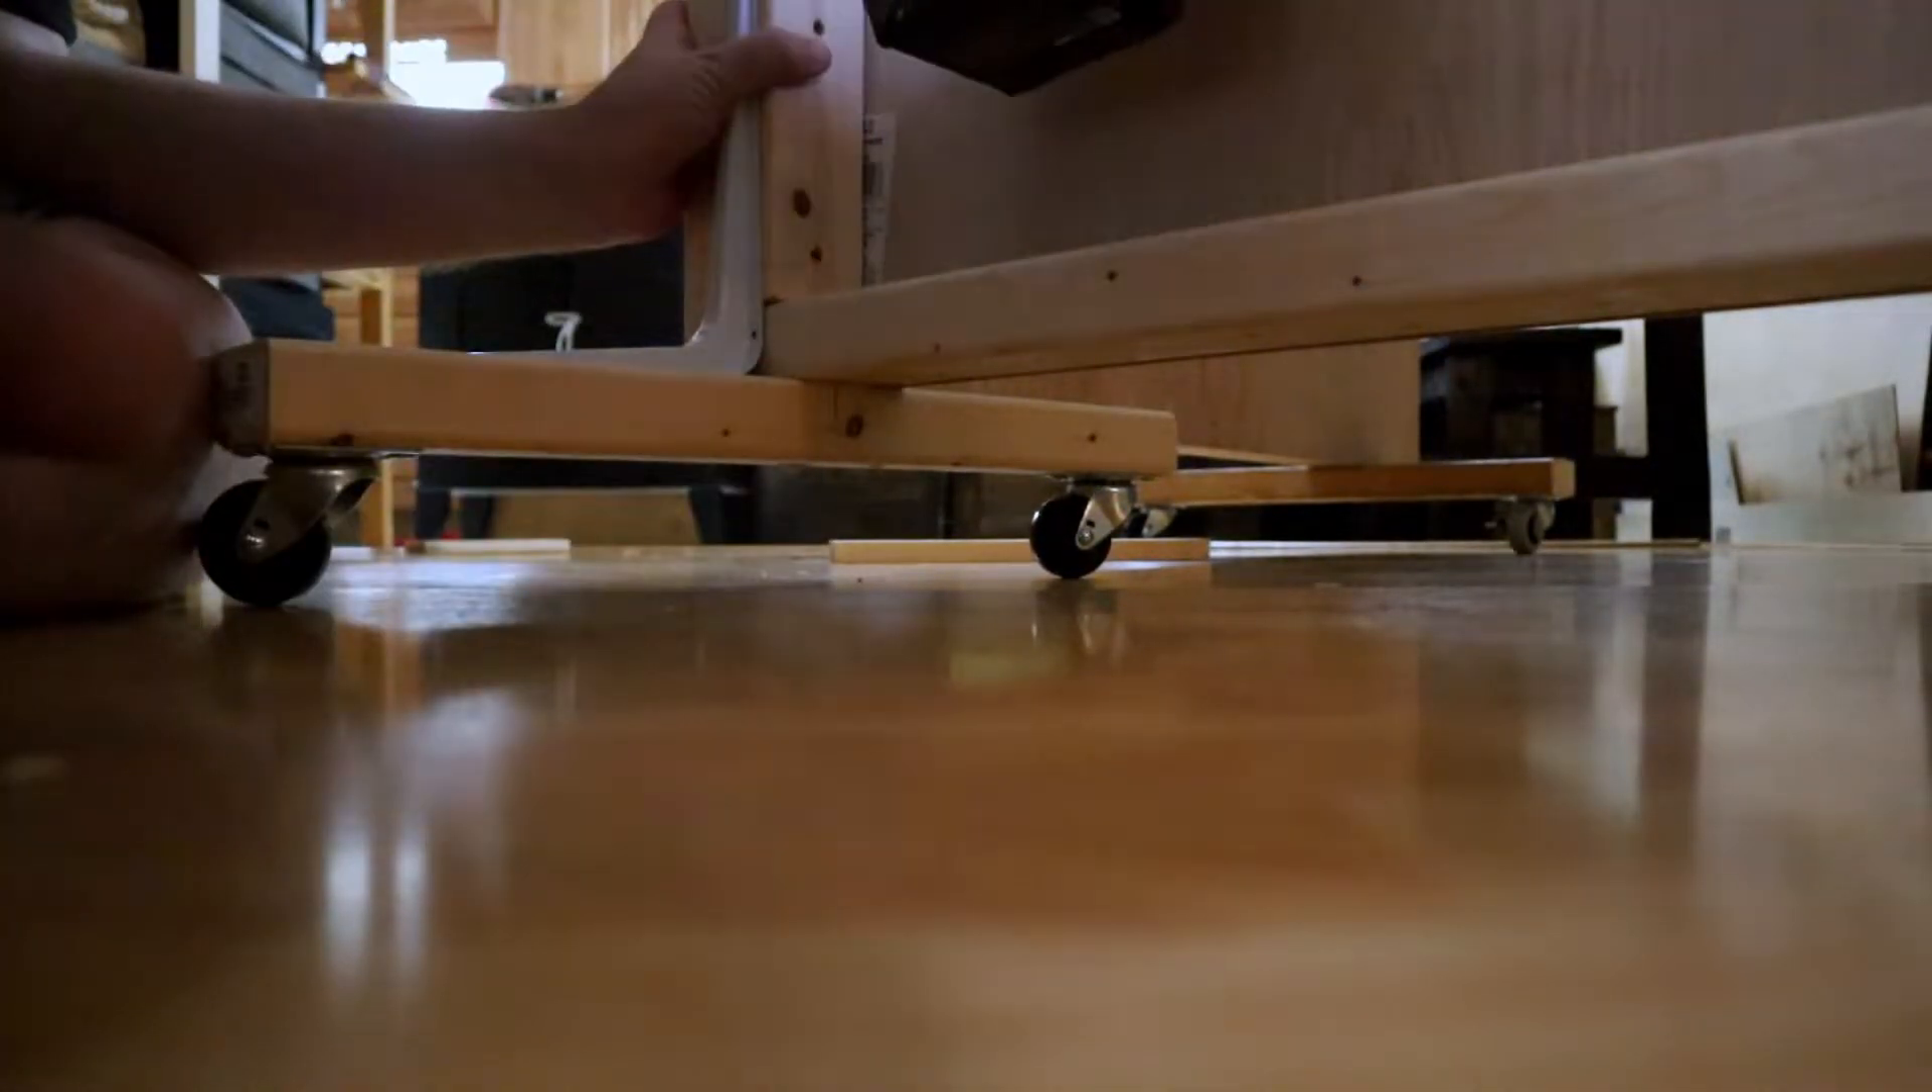Here I have got the casters on the legs and I'm actually using really basic like closet shelf brackets to give some strength on the back side of this.